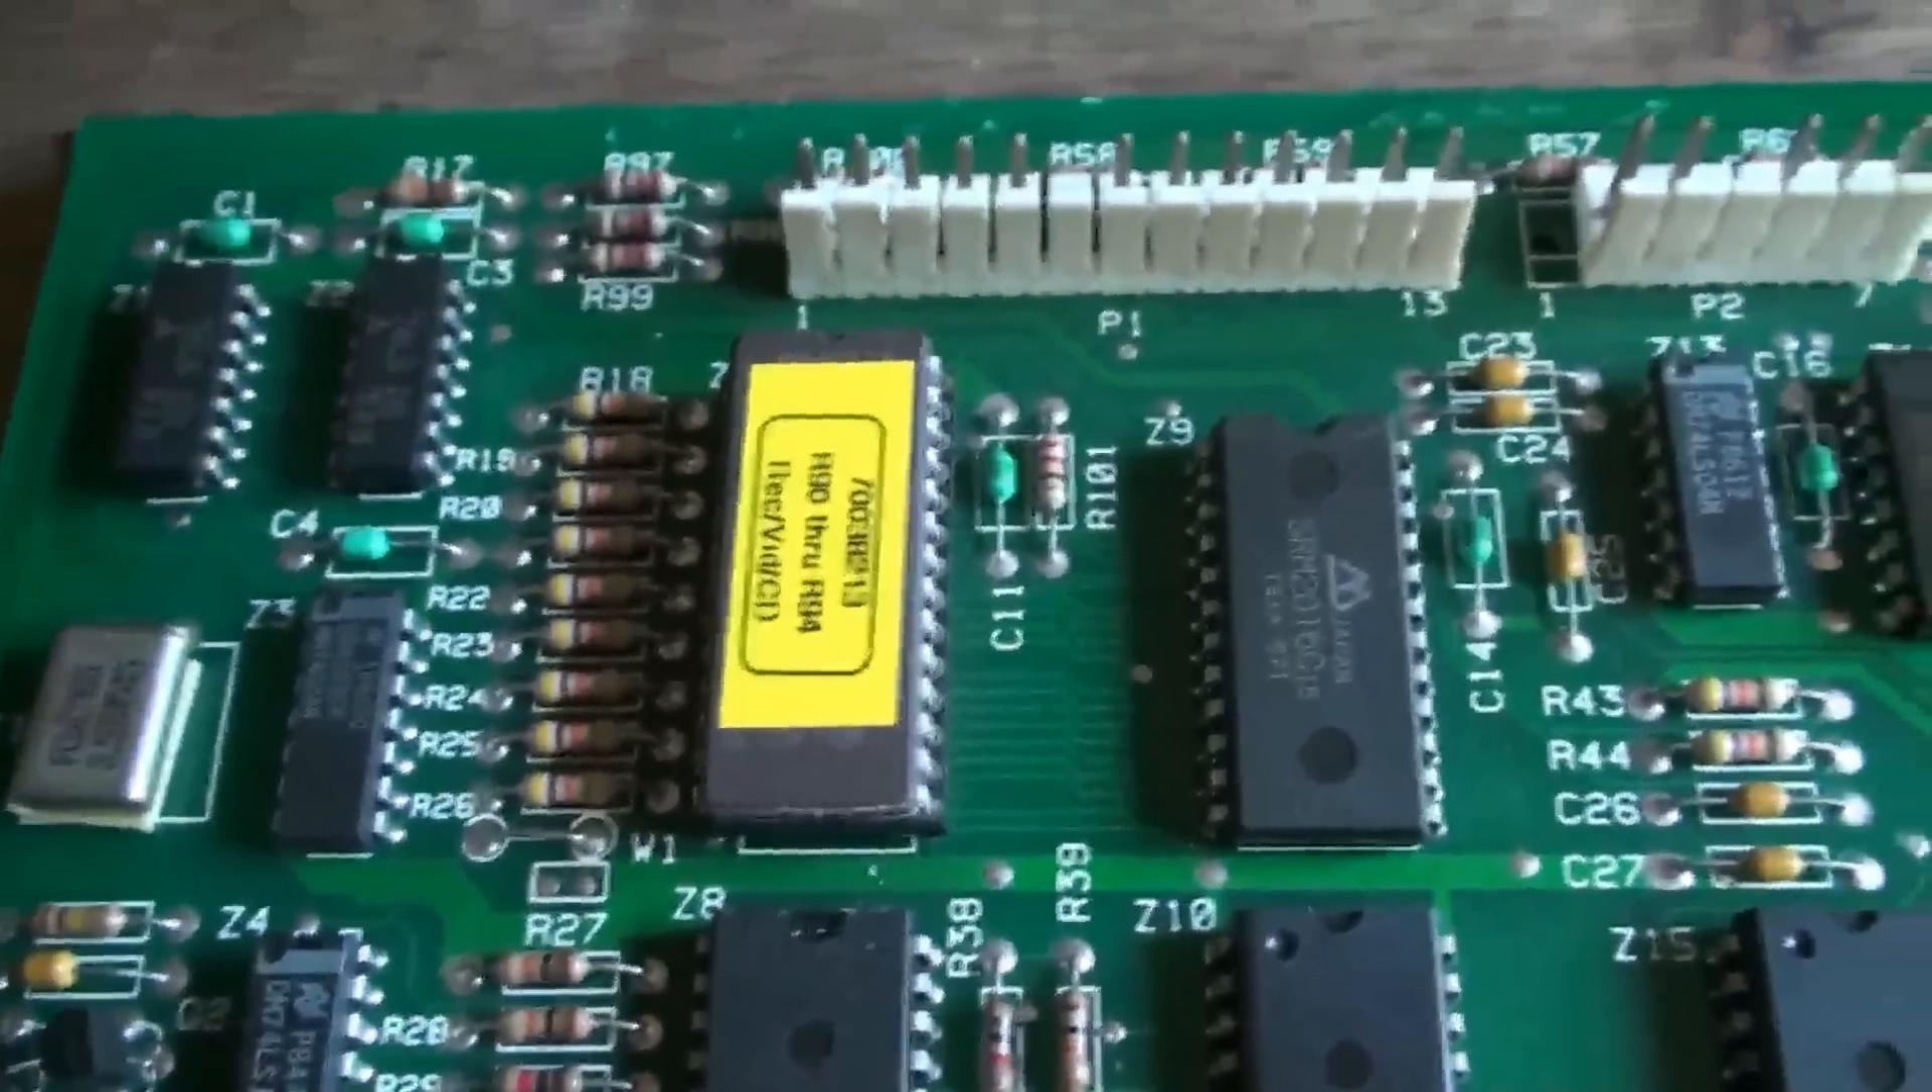There the new chip is fitted, just make sure that the notch is at the top which matches the old chip which had the notch at the top.